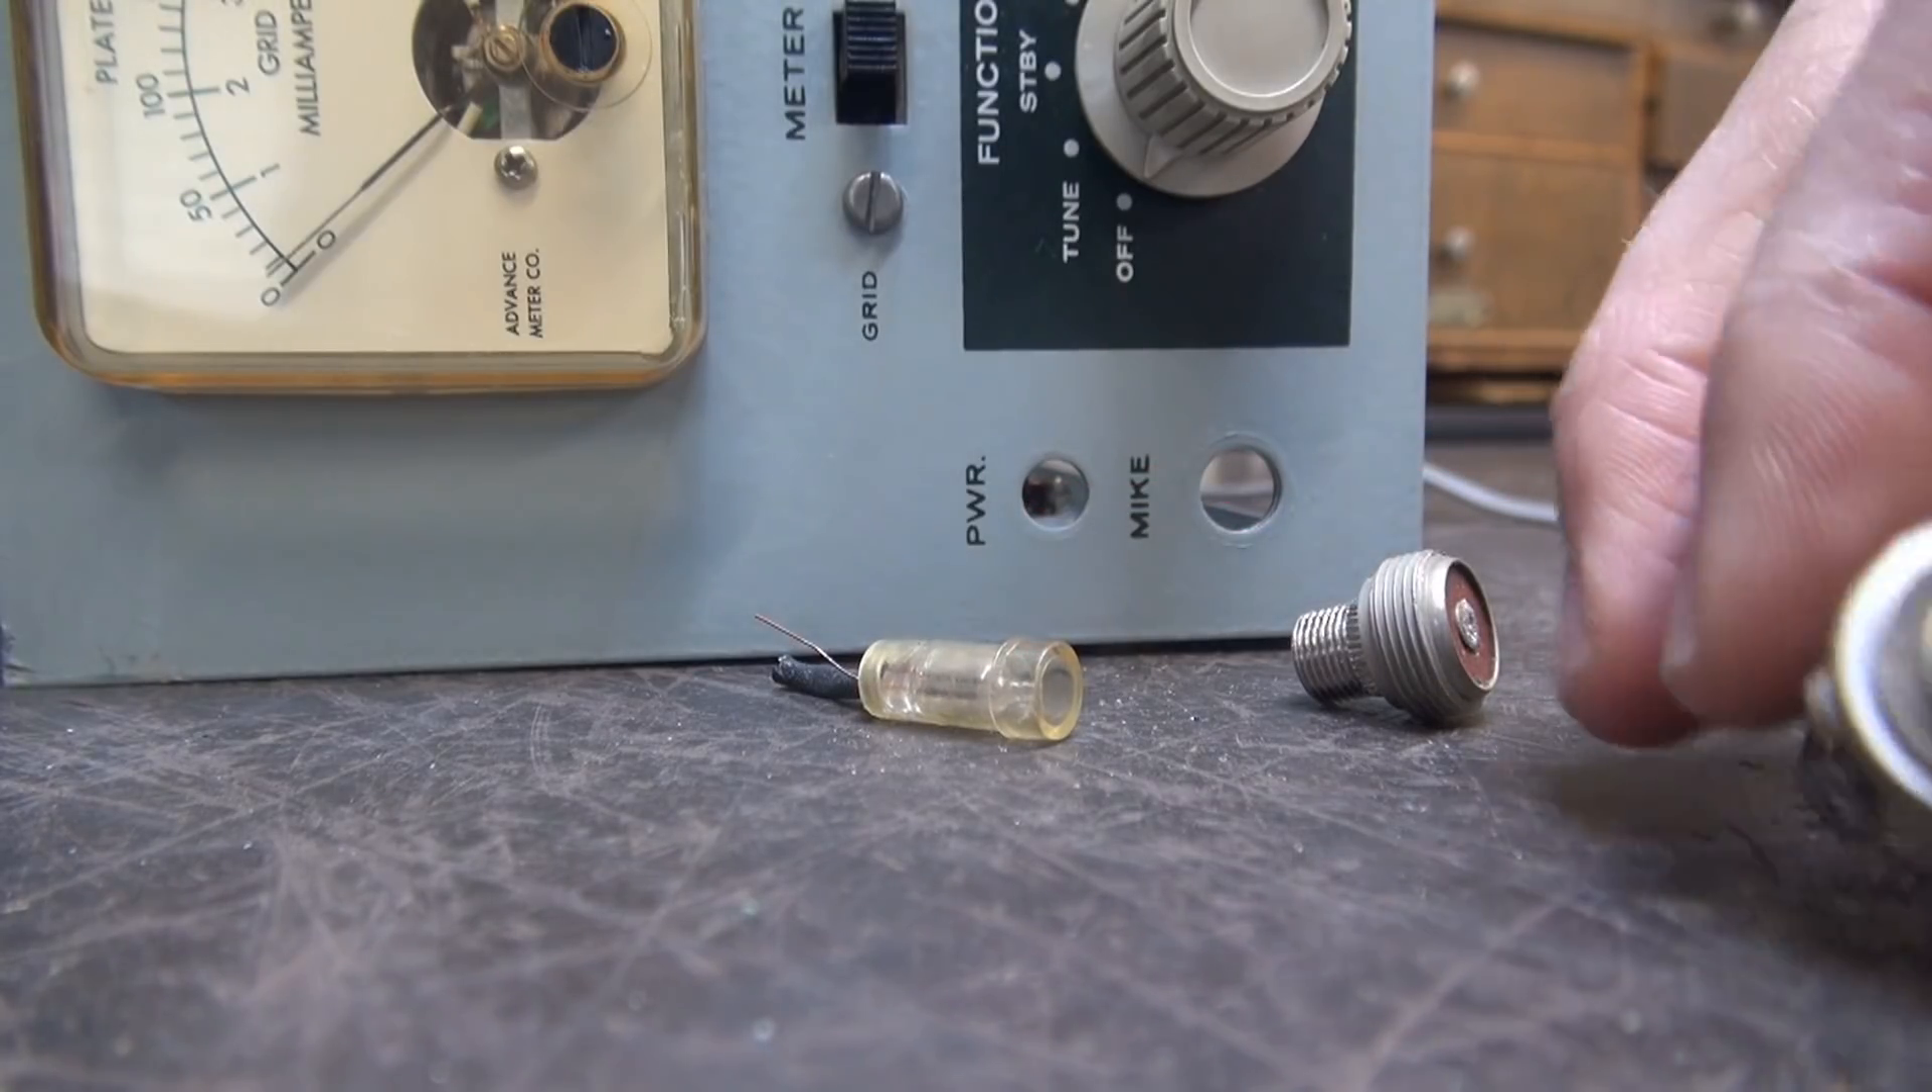All right so the stock mic jack is removed and so is this little neon lamp there the little power lamp.